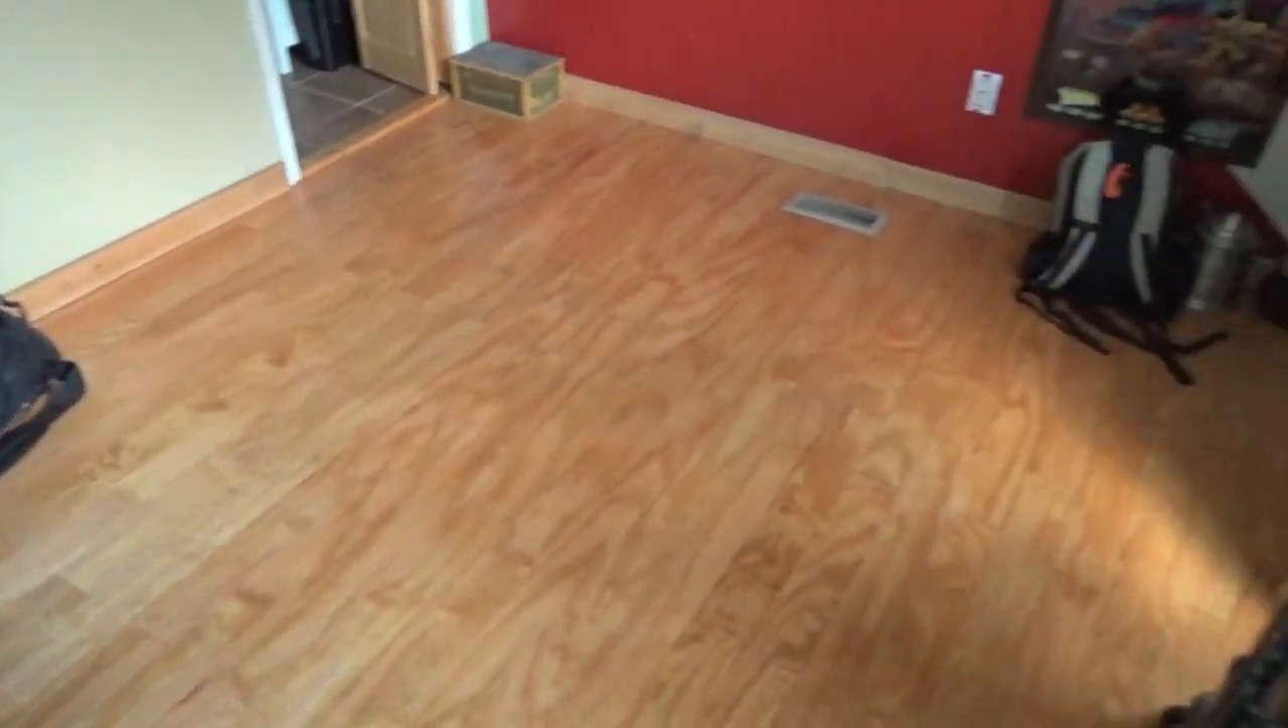That's the completed room with the baseboard trim put back on and you can see the difference.